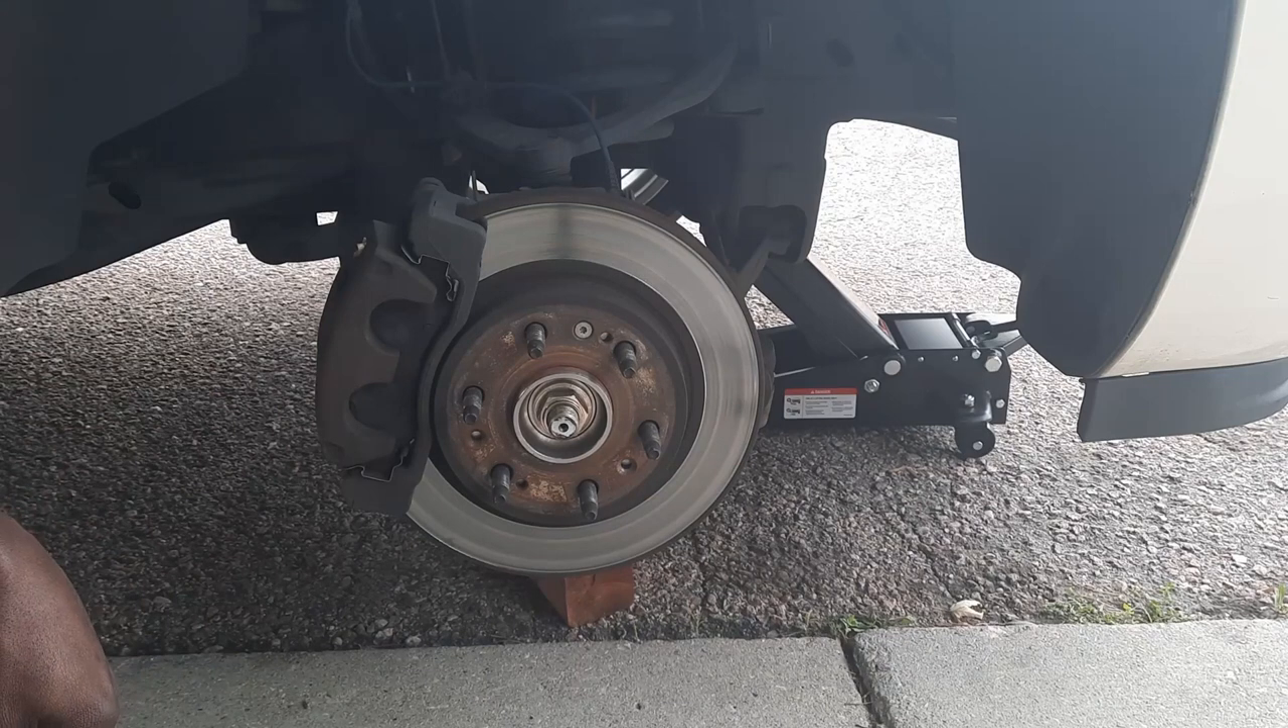I'm gonna go ahead and replace my brake pads since i already got the tire off.